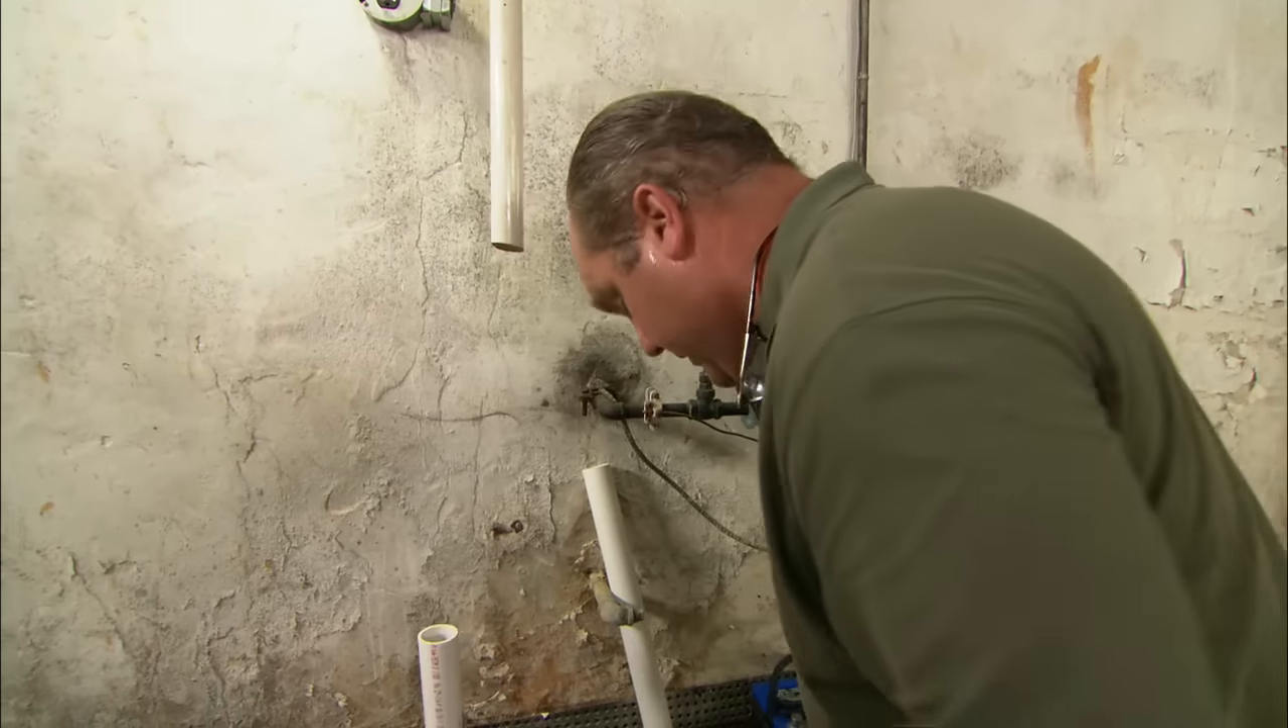You can see that when this pipe comes up it doesn't quite line up with our old work right there.